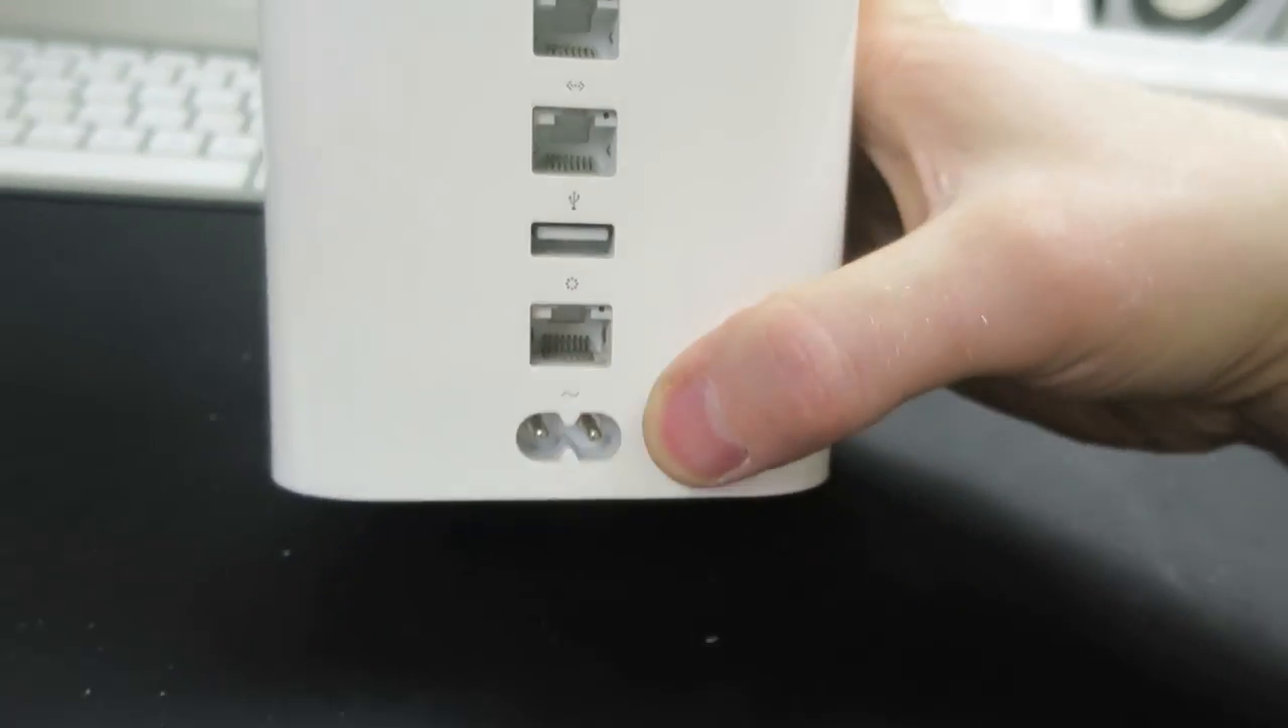Yeah, I got the power port back in. Nicely aligned.